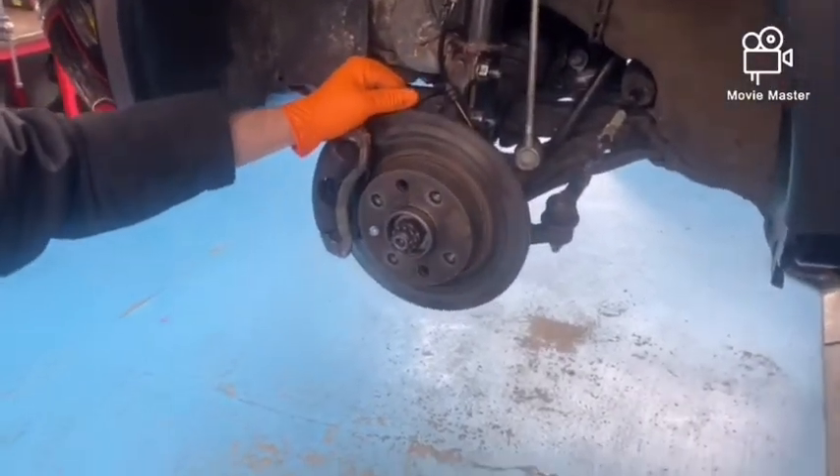So now that we've got the brakes back together we've just got to put the wheel back on.